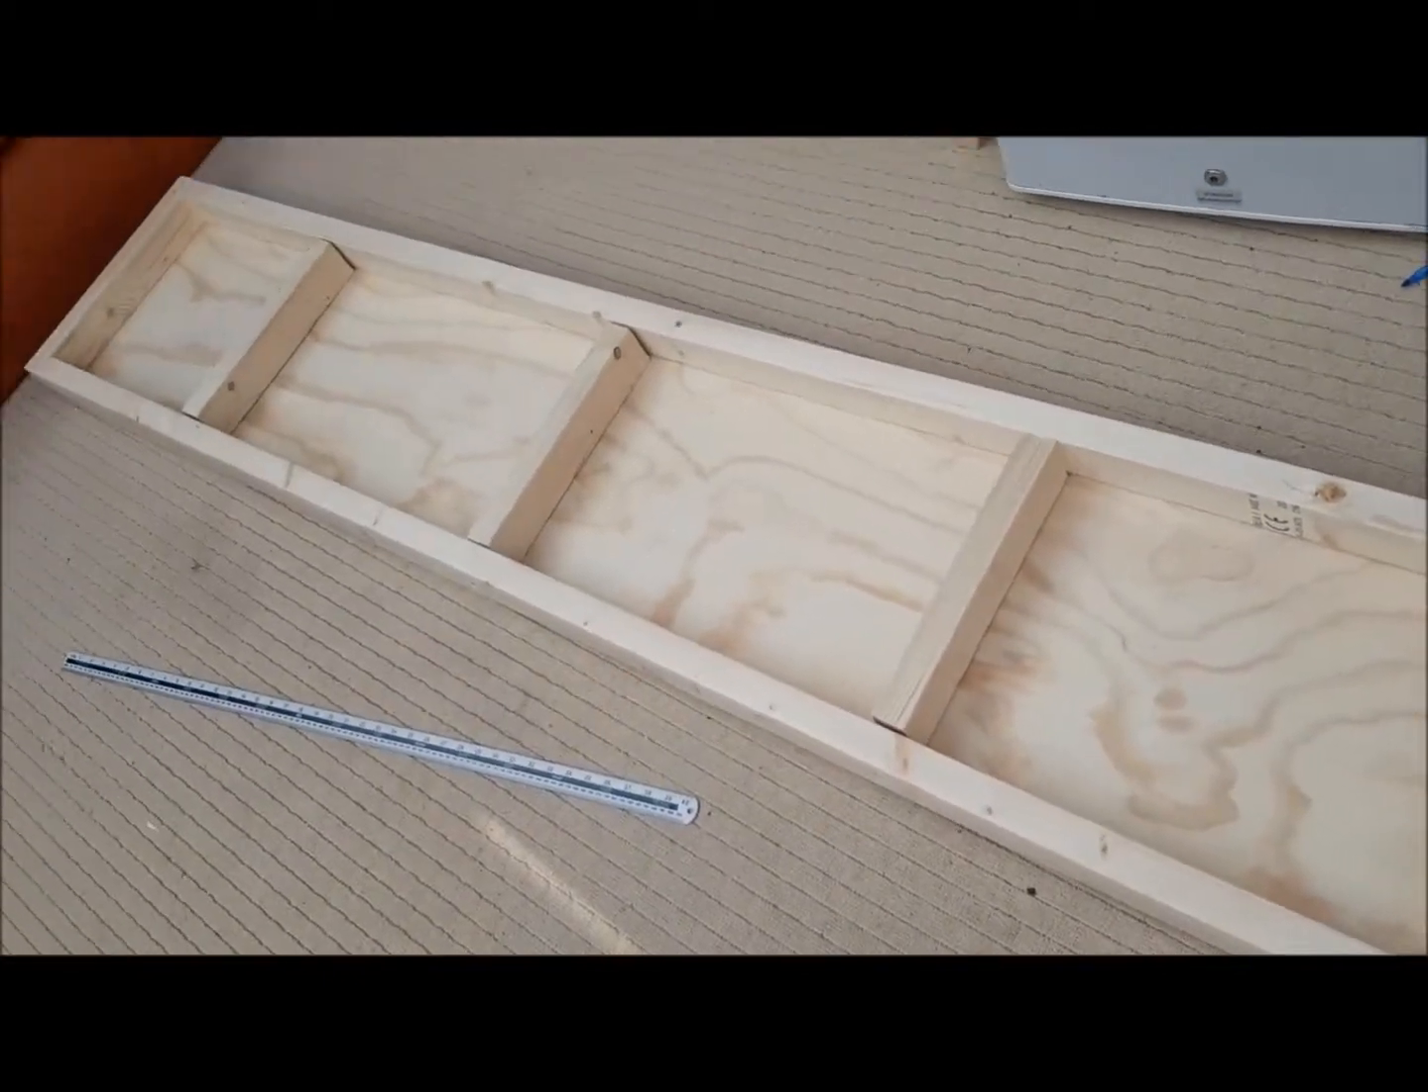Here's the frame finished with the support beams and the top slash bottom.